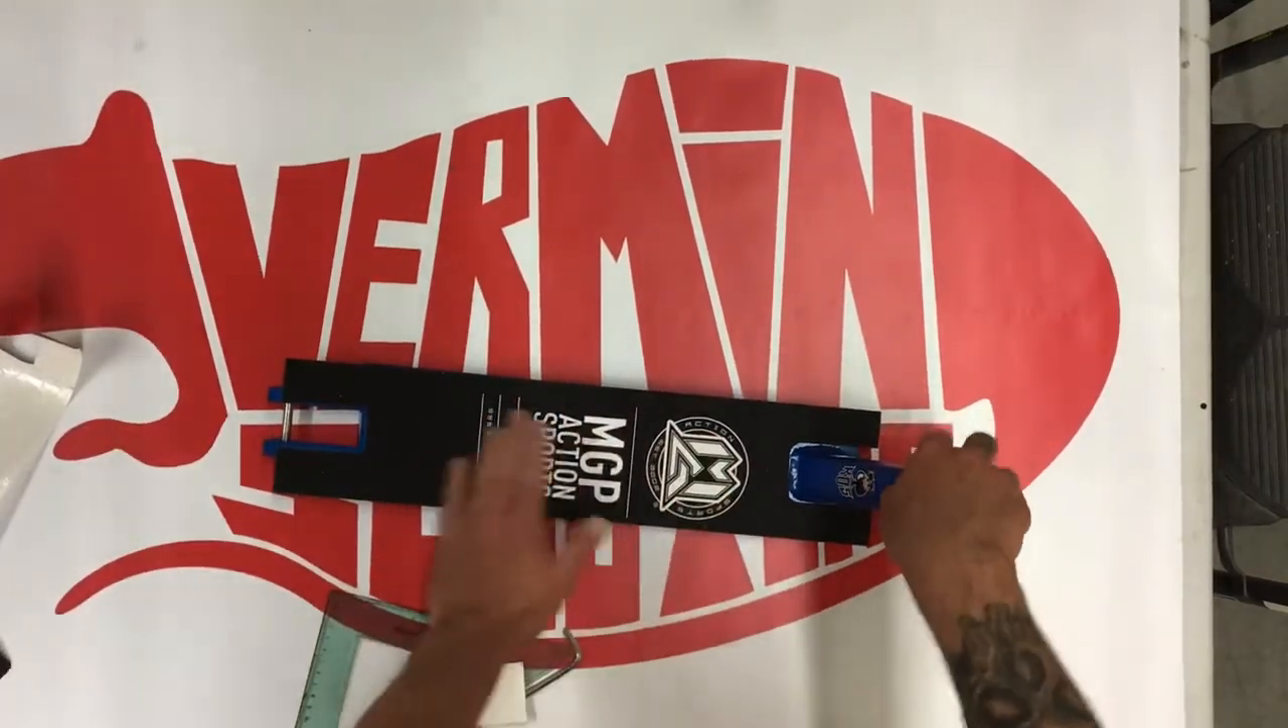Grip tape is on. Press it down firmly. Make sure there's no air bubbles.